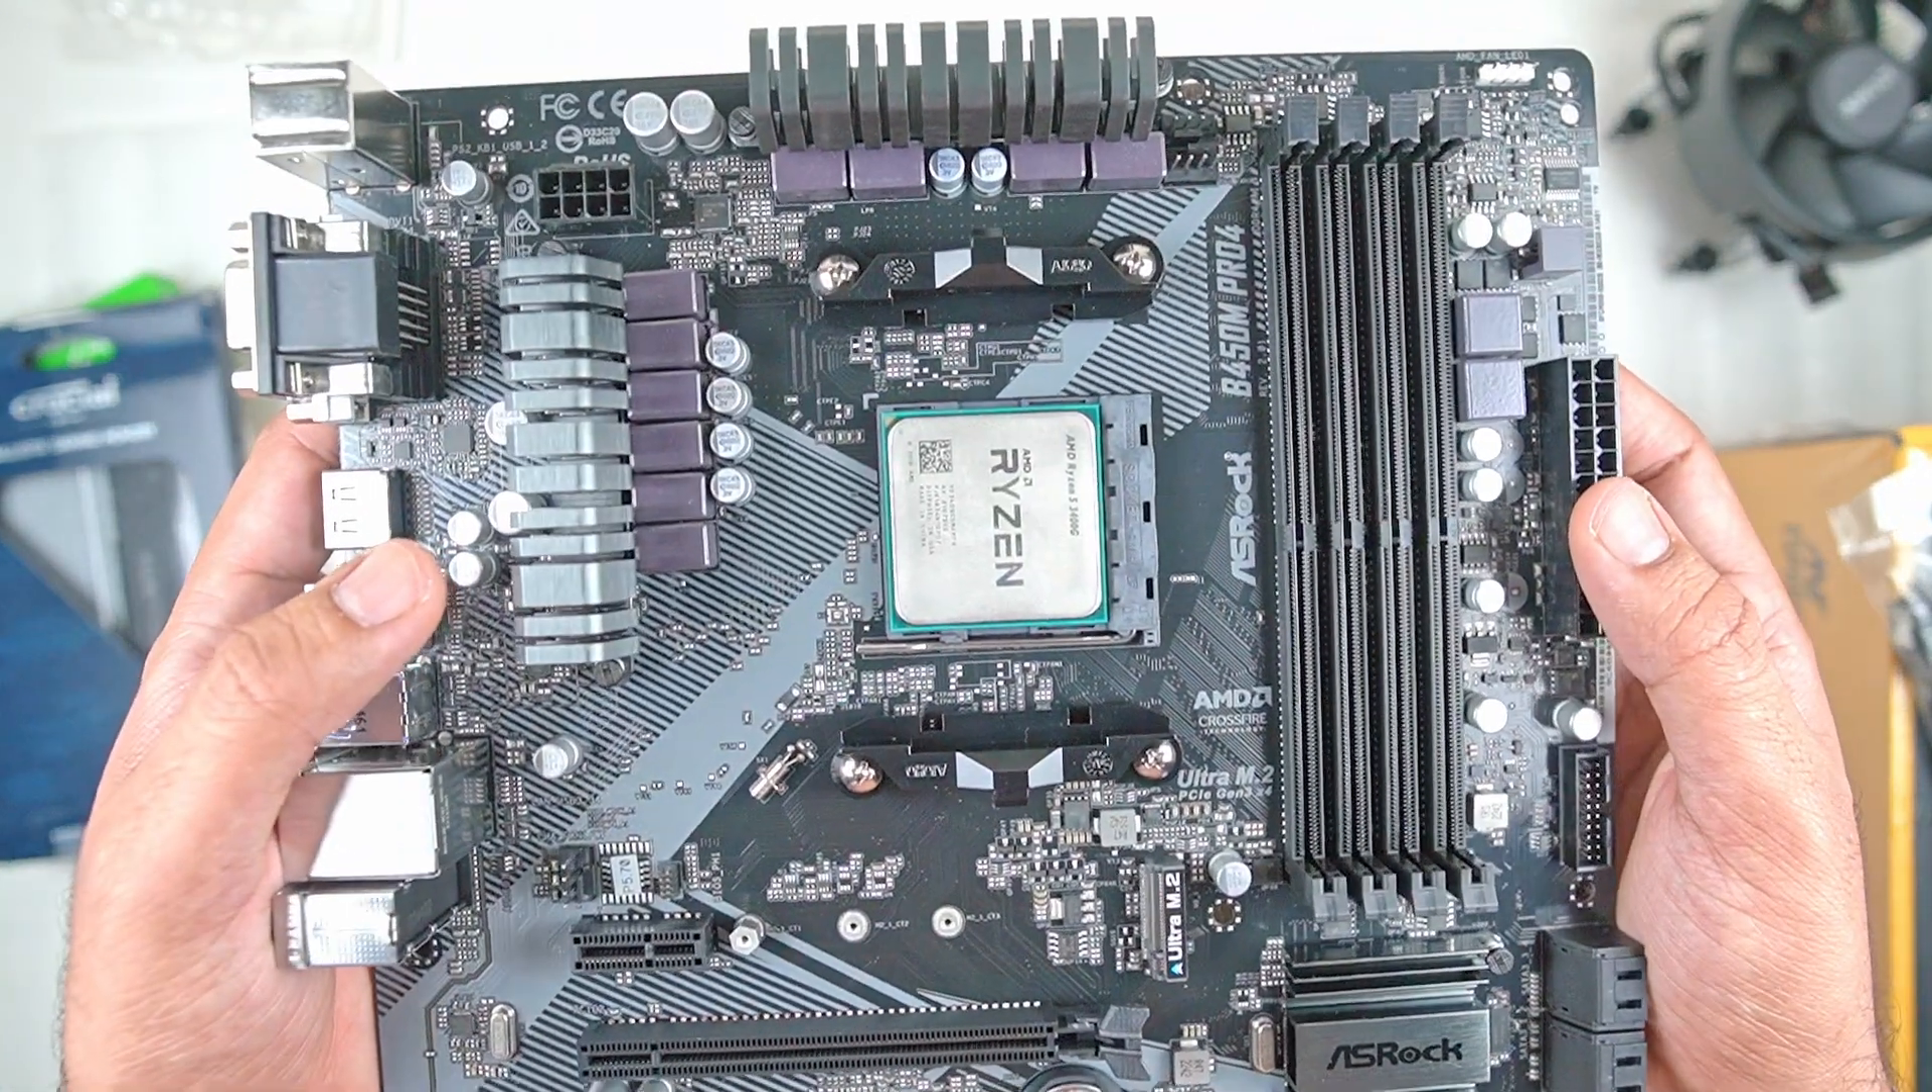There you installed the Ryzen 5 CPU over the socket.